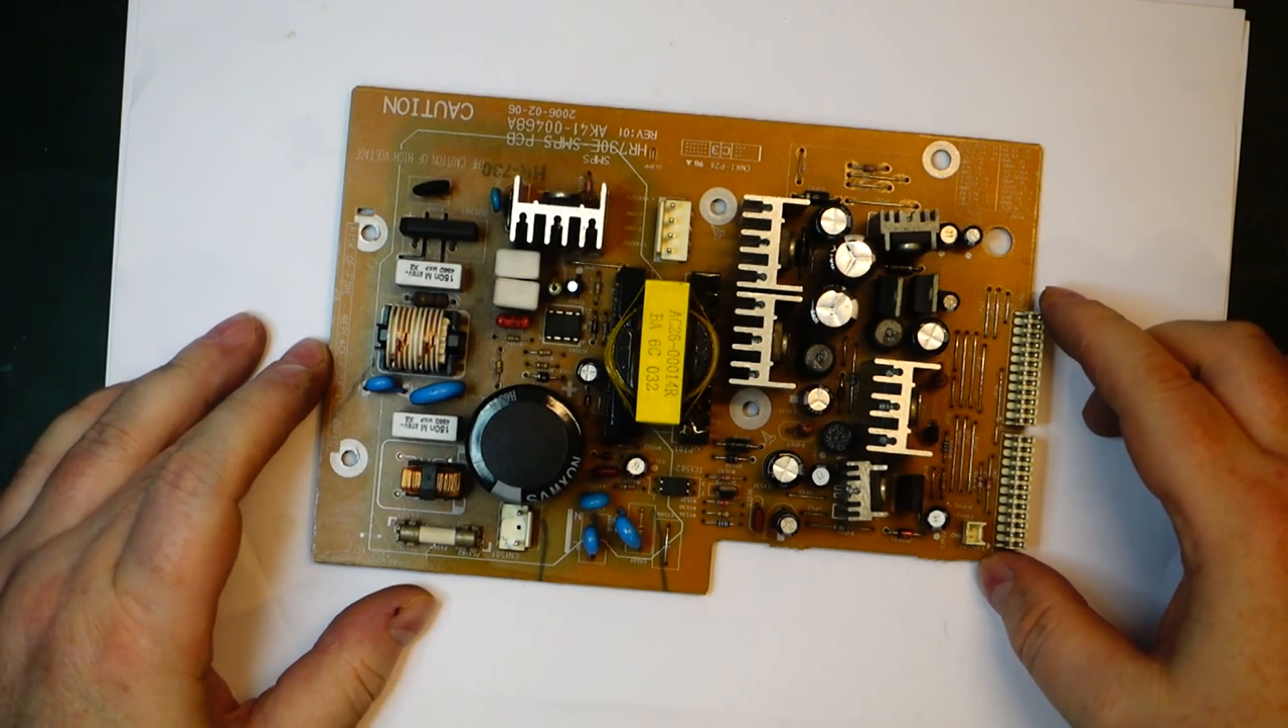I removed the power supply board here and I just cleaned it off a little bit.